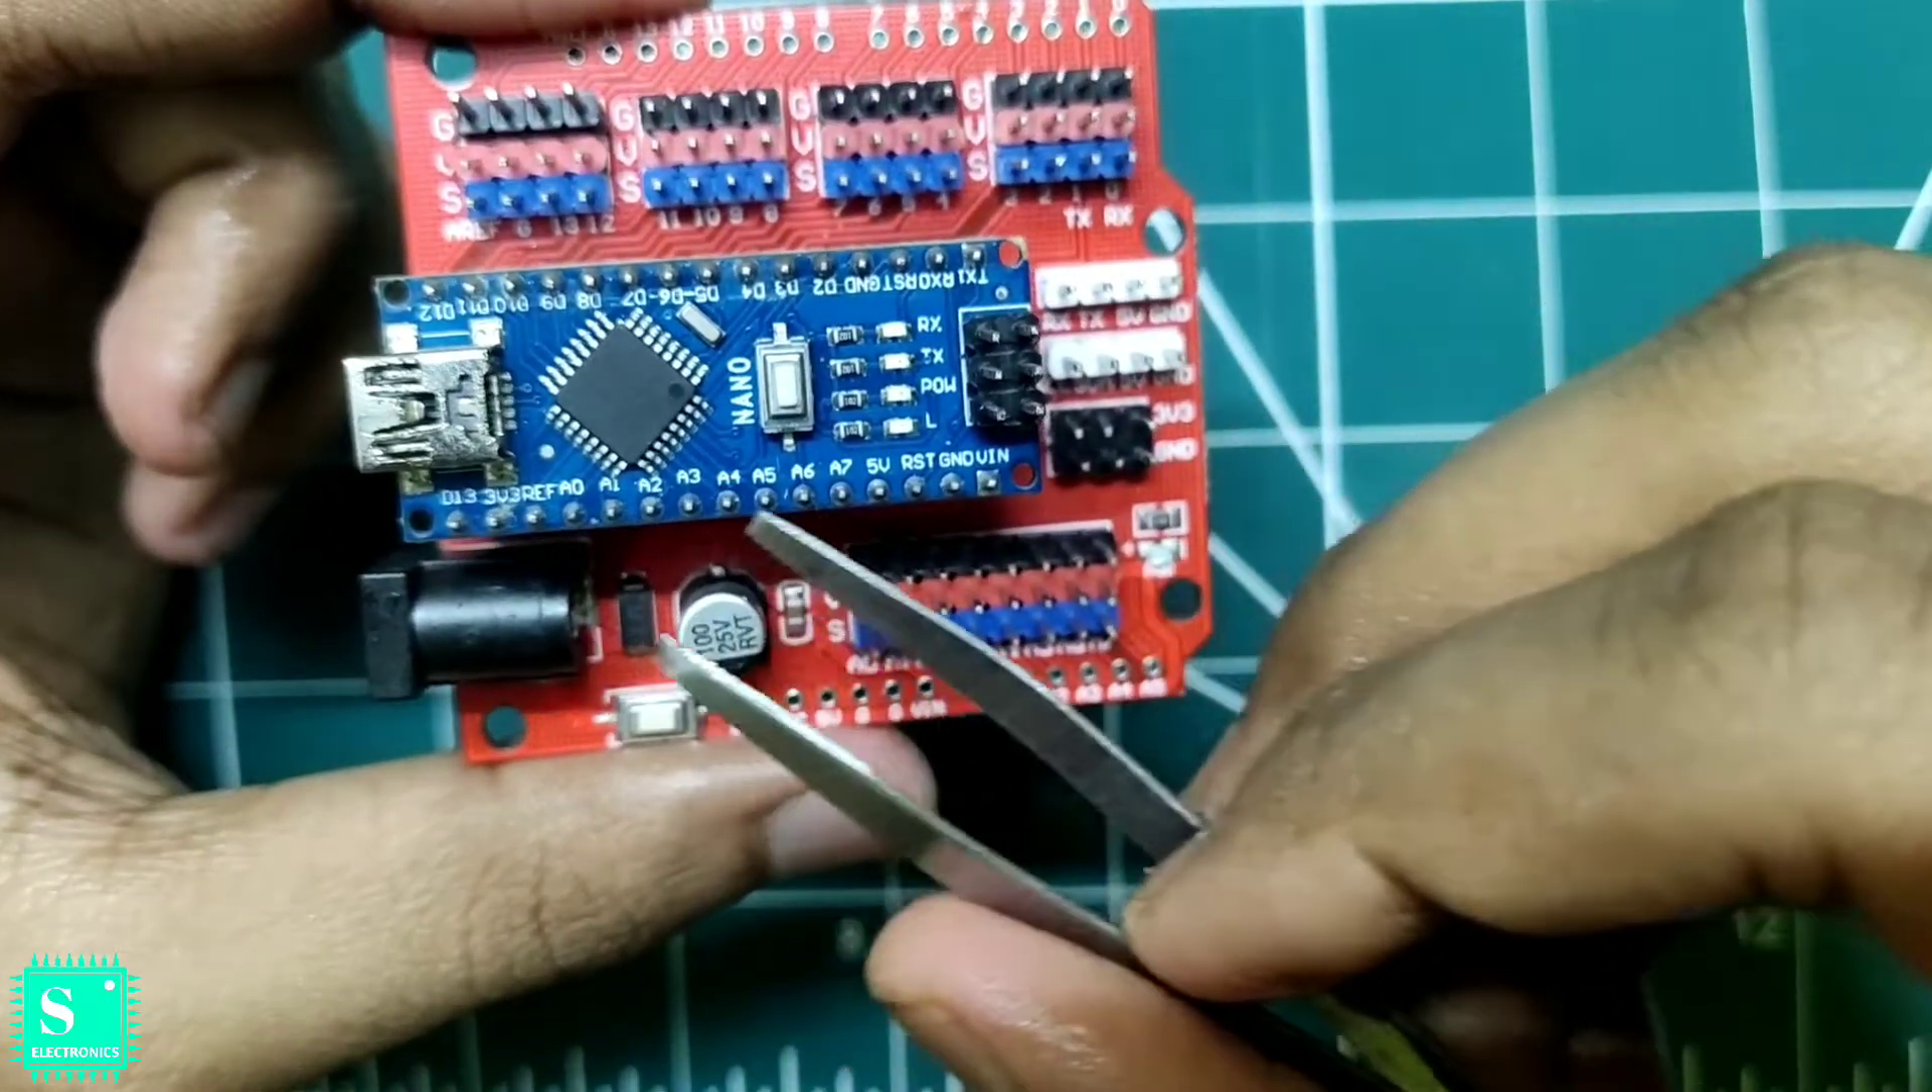So we have mounted the nano to the shield.